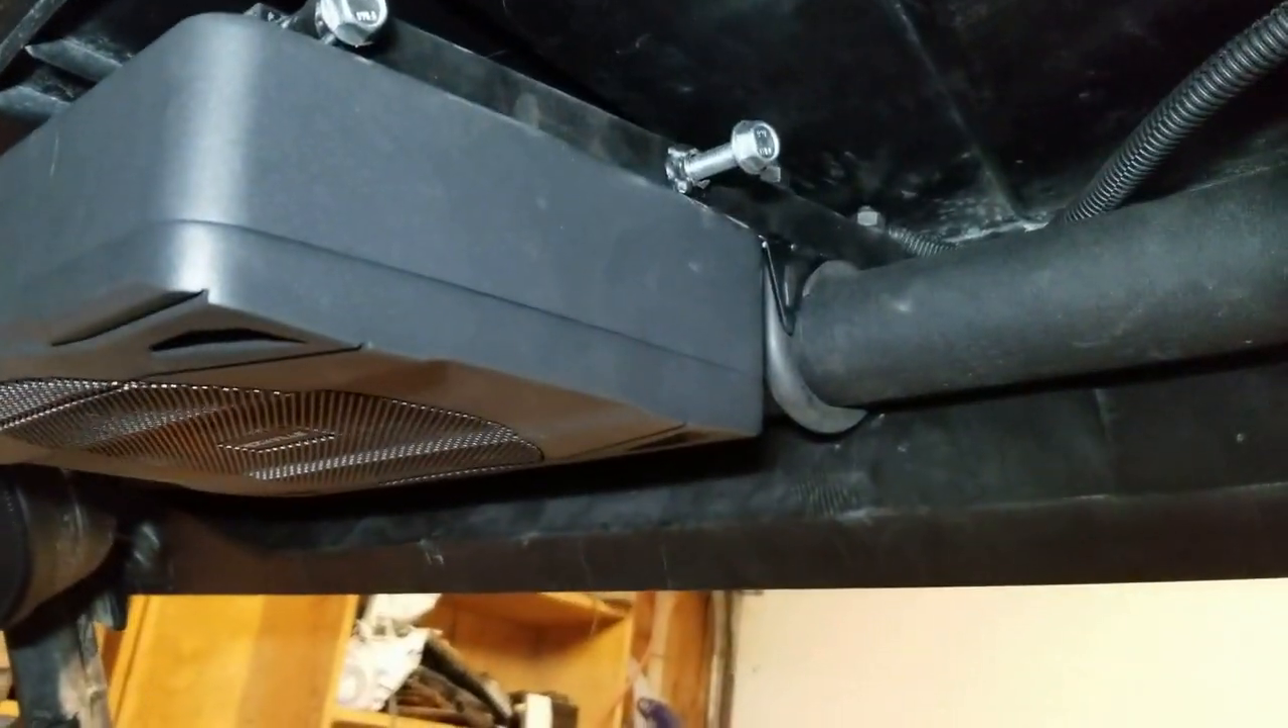All right, so we got the subwoofer installed.